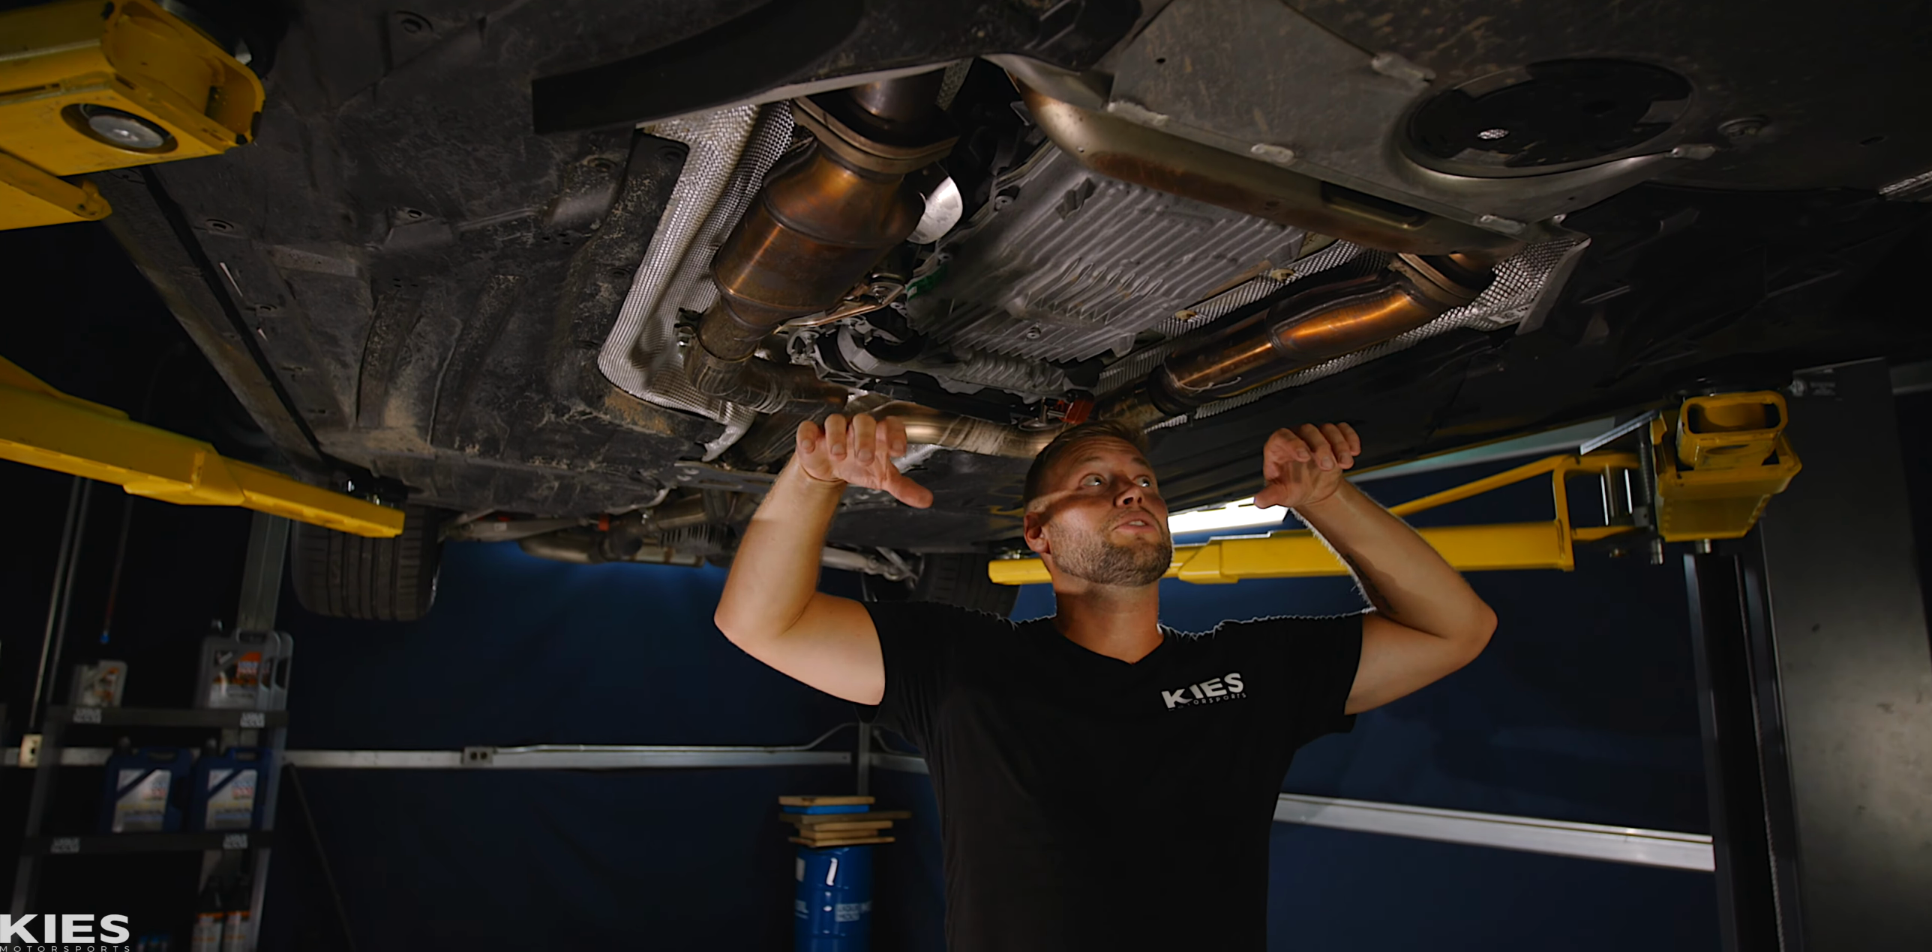So as you can see, I still have my primary cats and my downpipes up here.